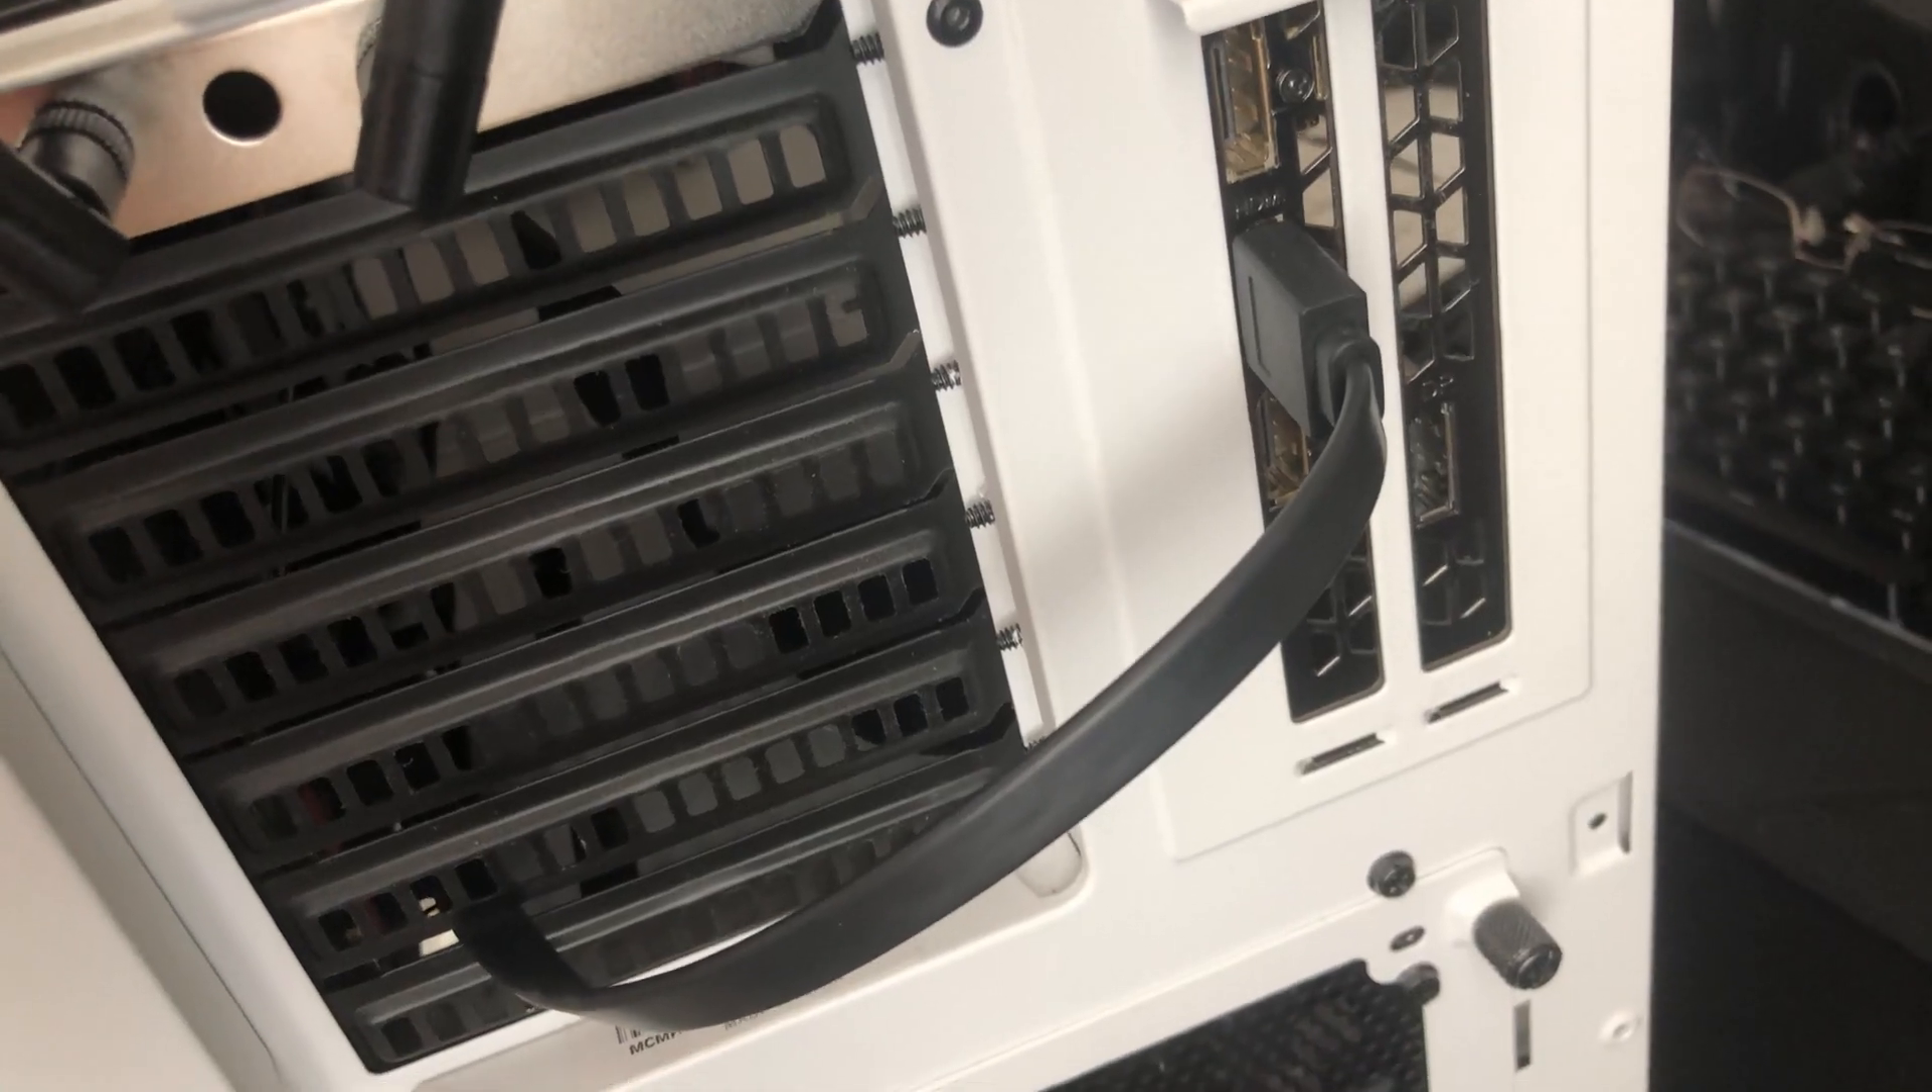Here's the ribbon cable plugged into the GPU, plugged into the HDMI port of the GPU.